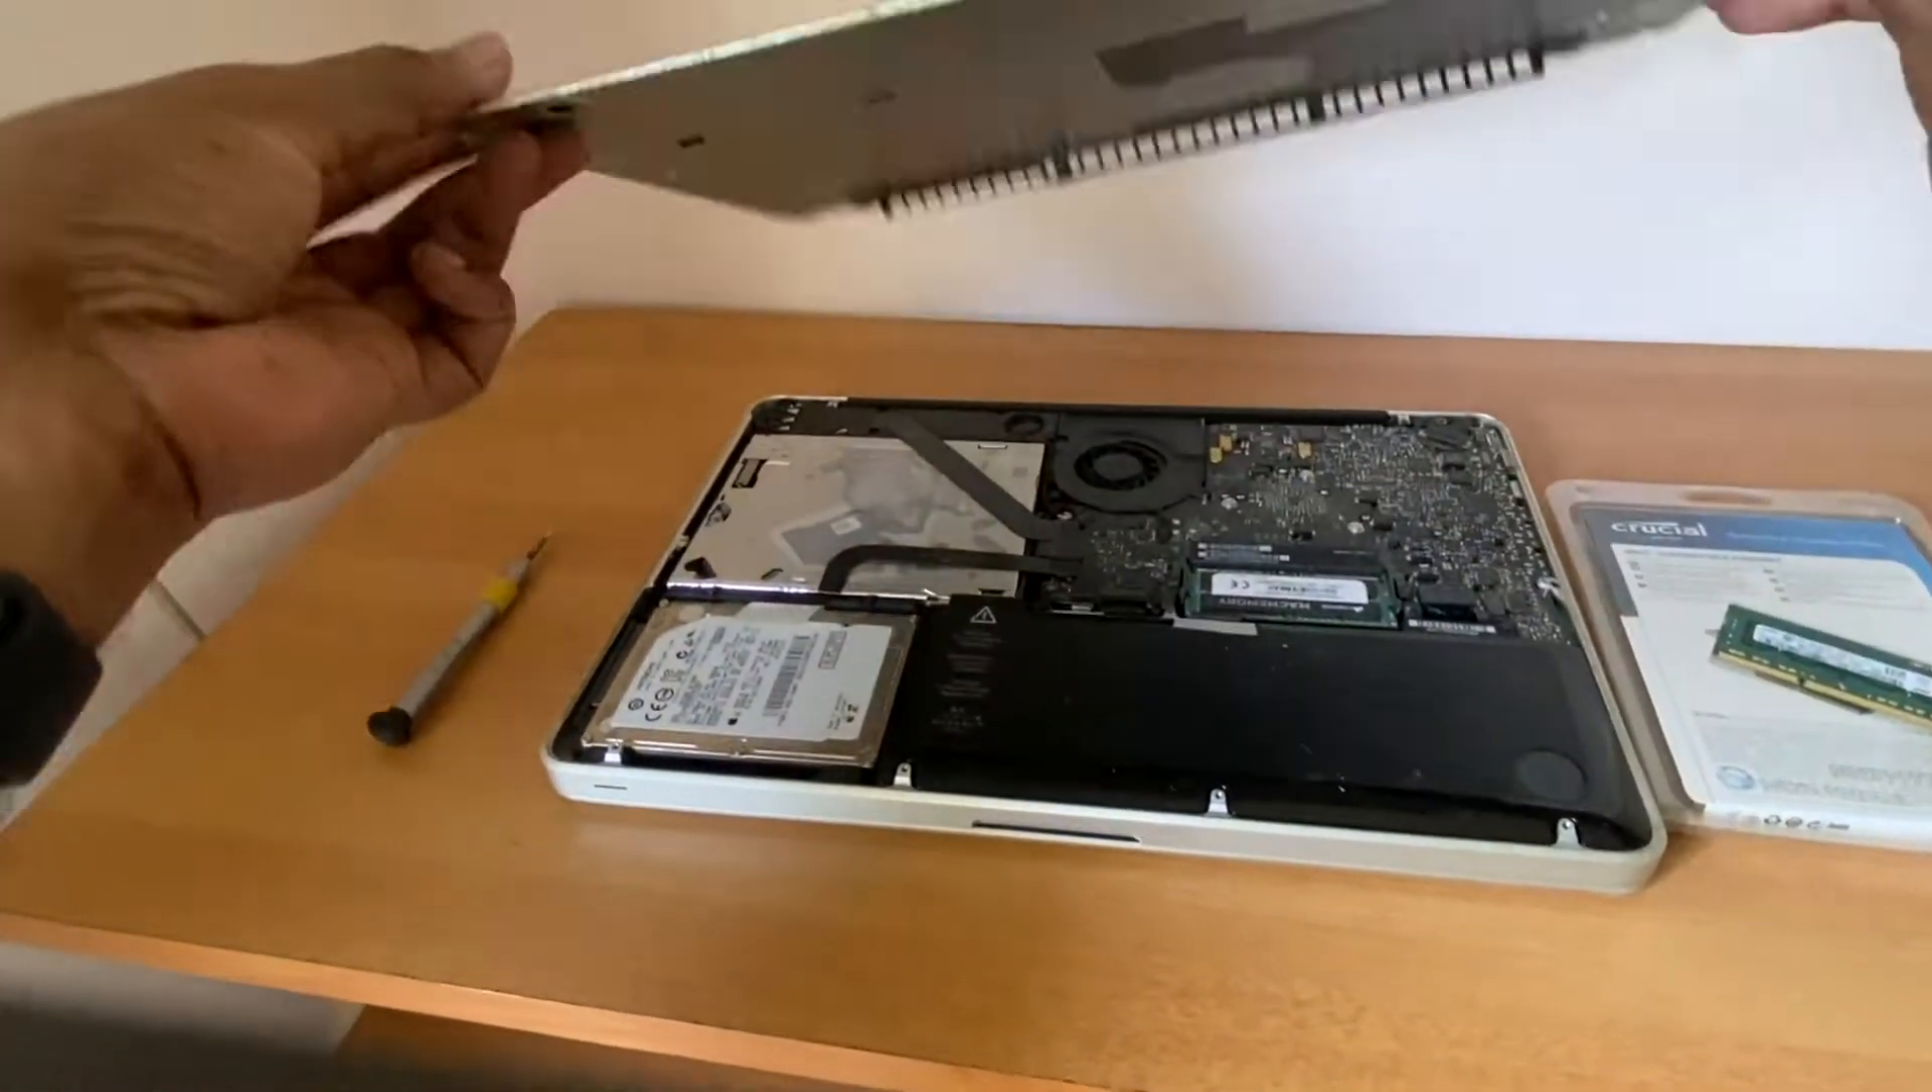I have already unscrewed my Mac.